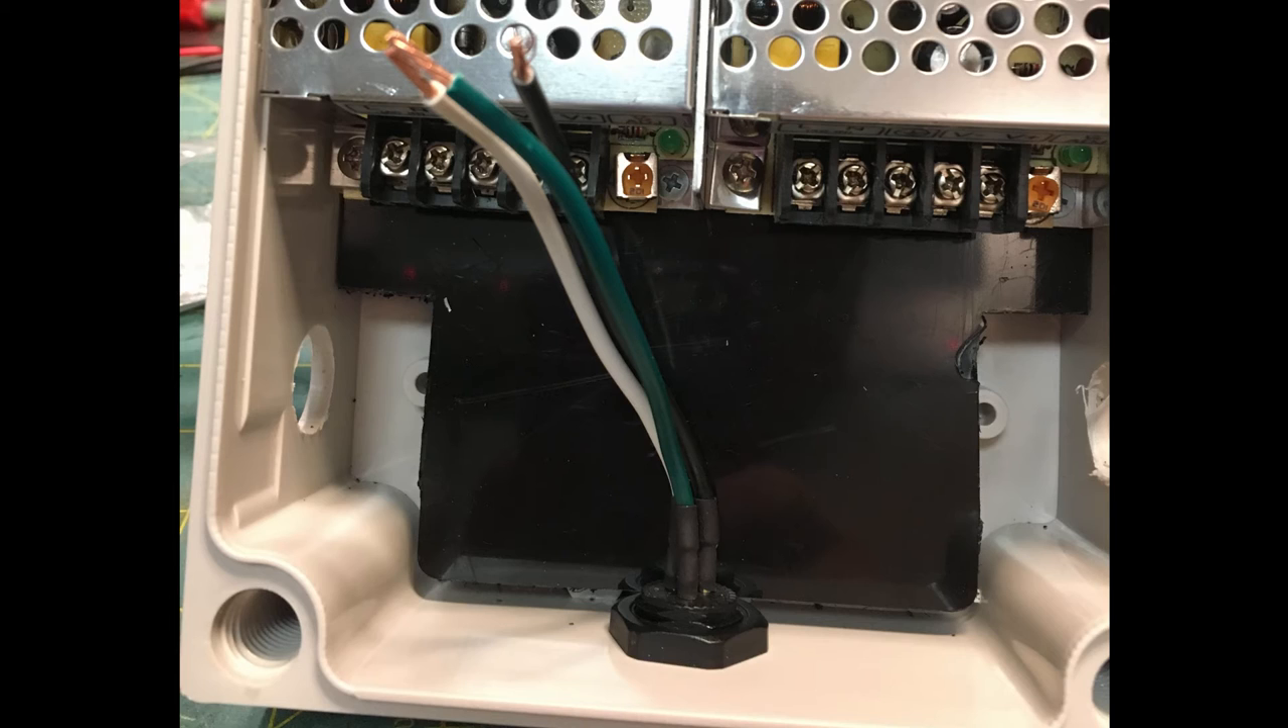You can see how the wires just lead straight up and they will be attached to the left-hand power supply and then we will run jumpers to the to the right-hand side.